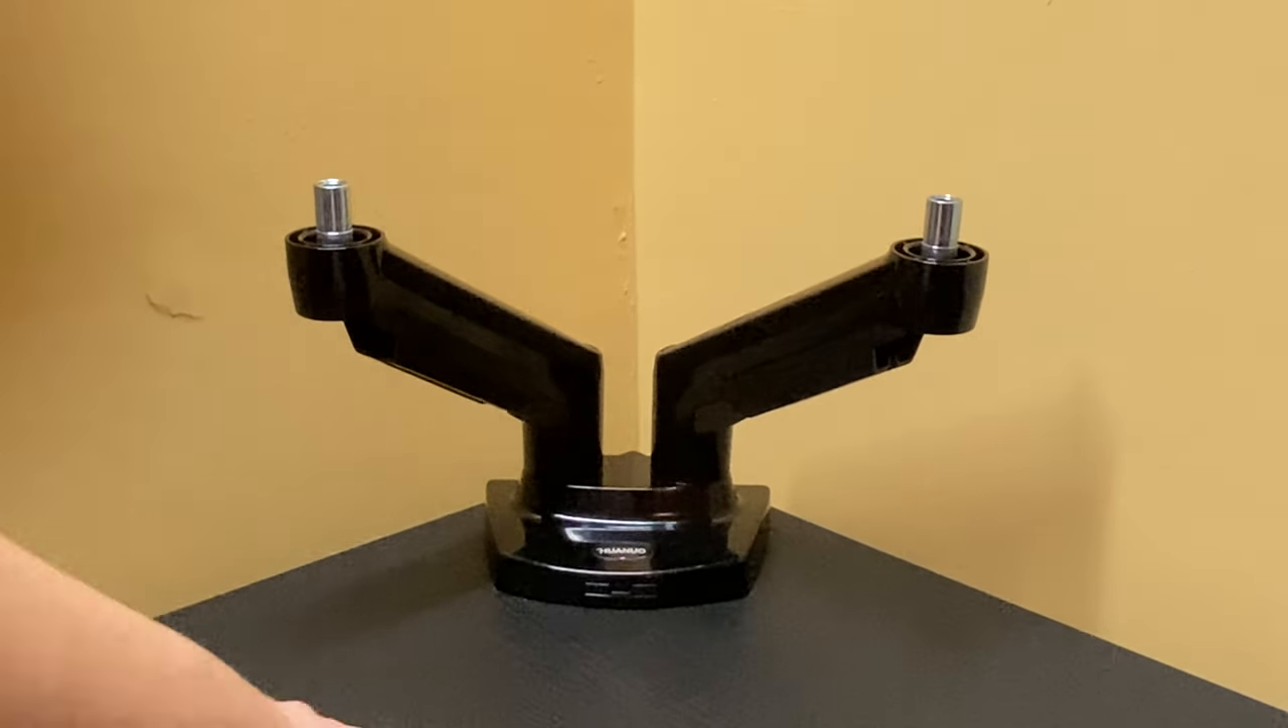So as you can see, the monitor arms are now installed on the base.